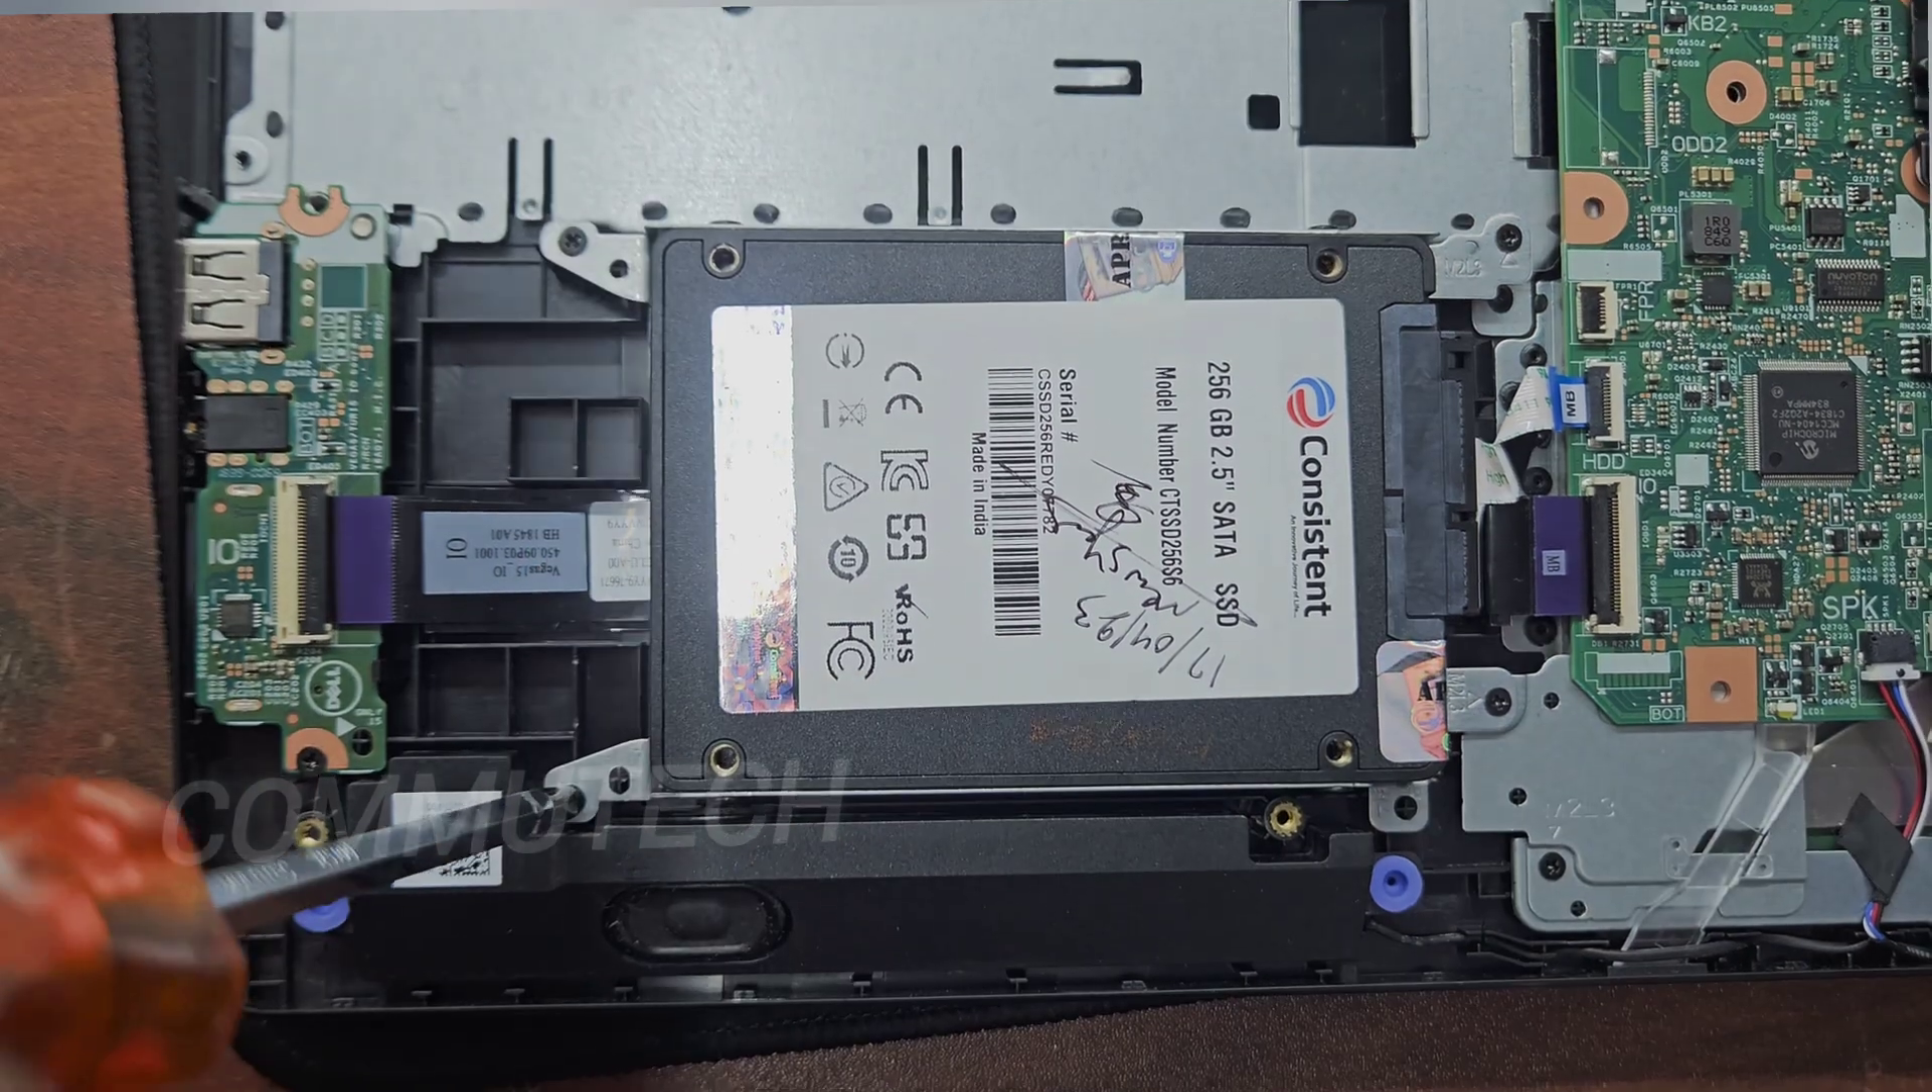Here we have placed this SSD.